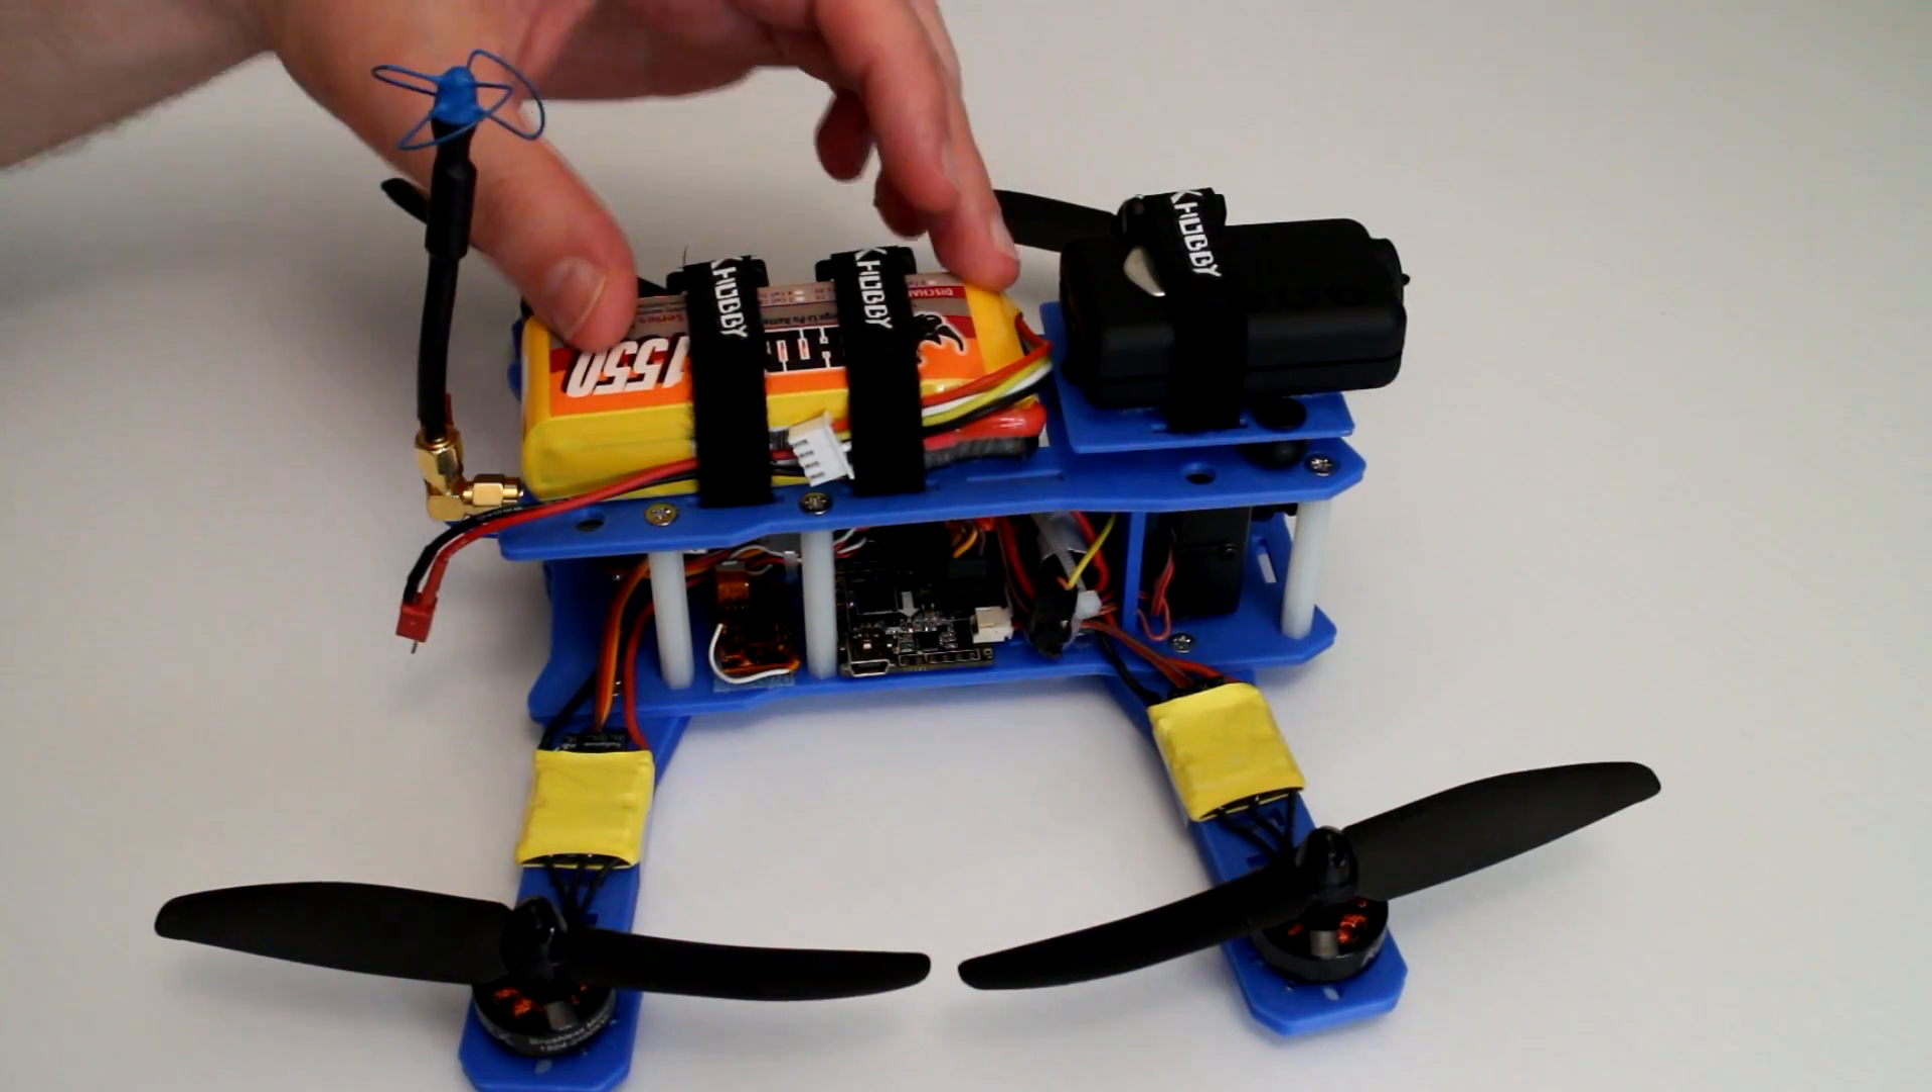We have the battery sitting on the top of the frame and strapped in with these Velcro straps.